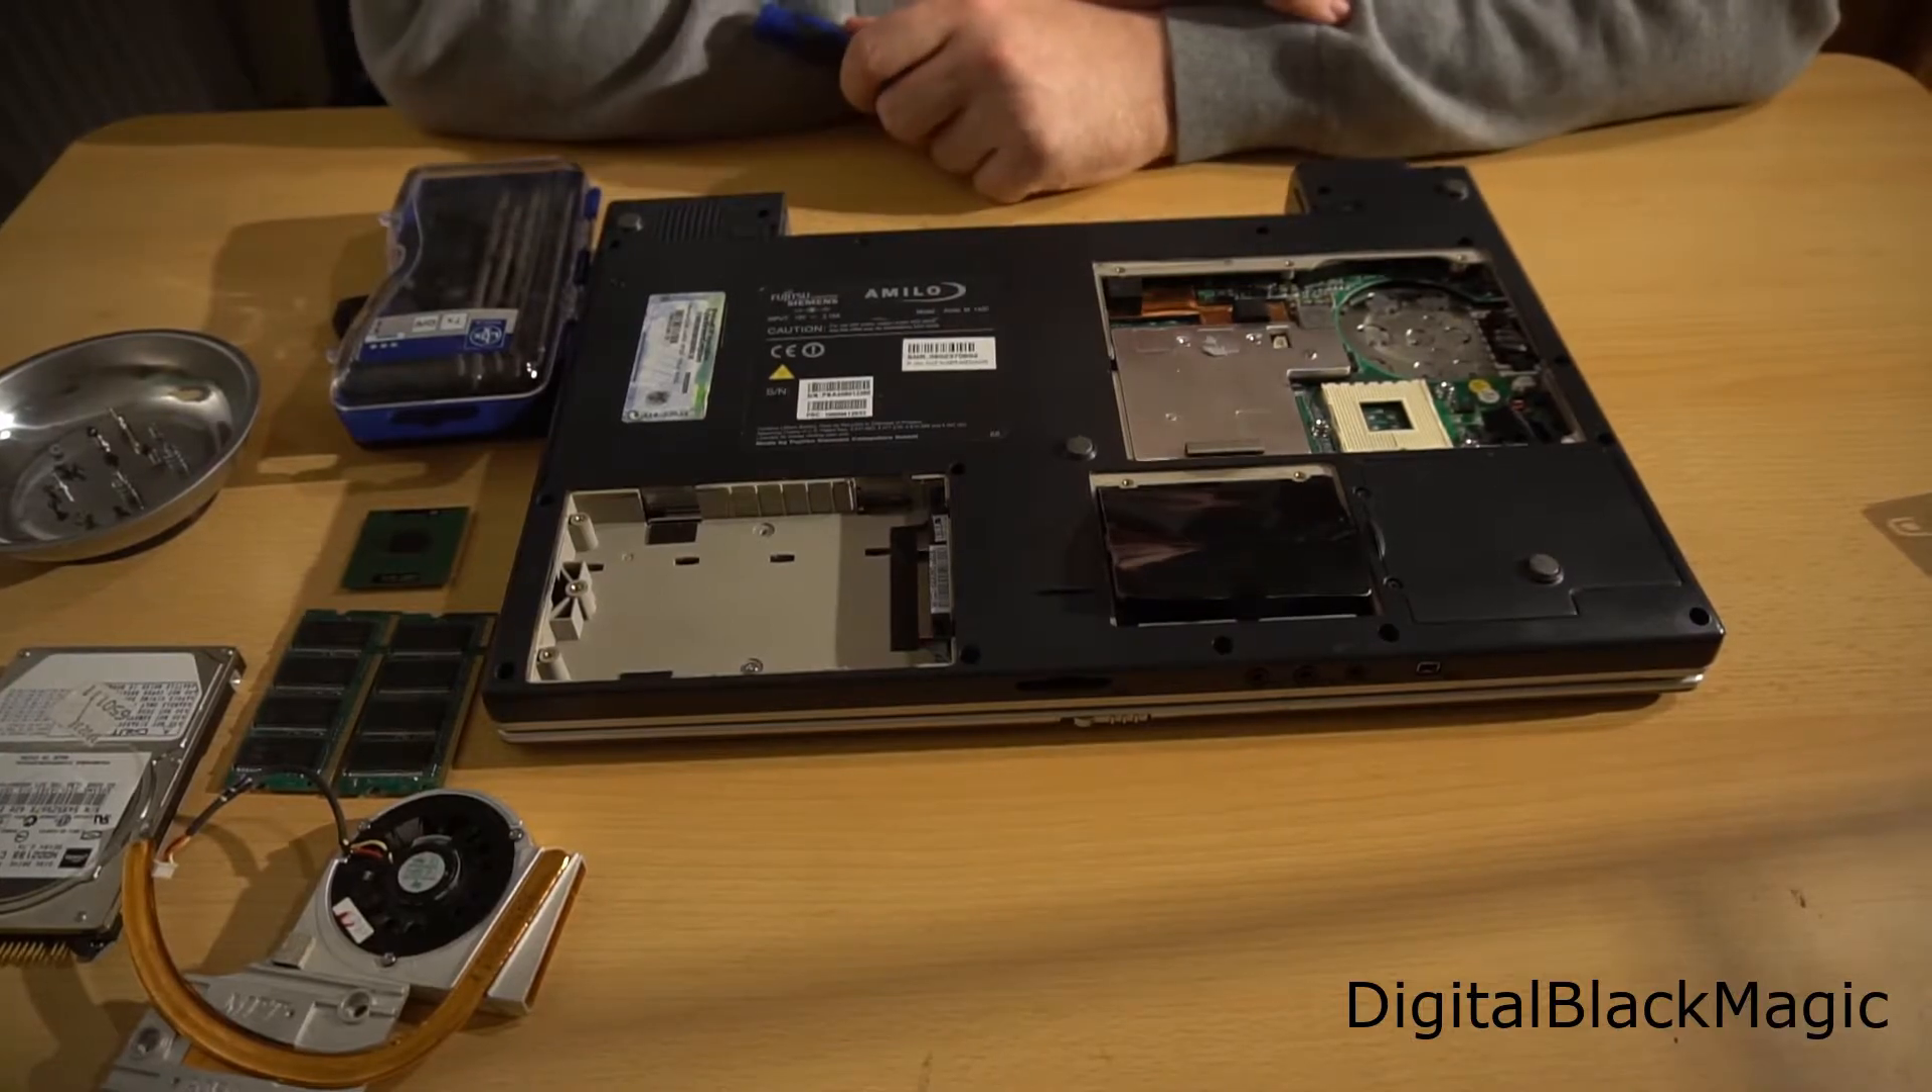All vital components of the computer have been disassembled now.